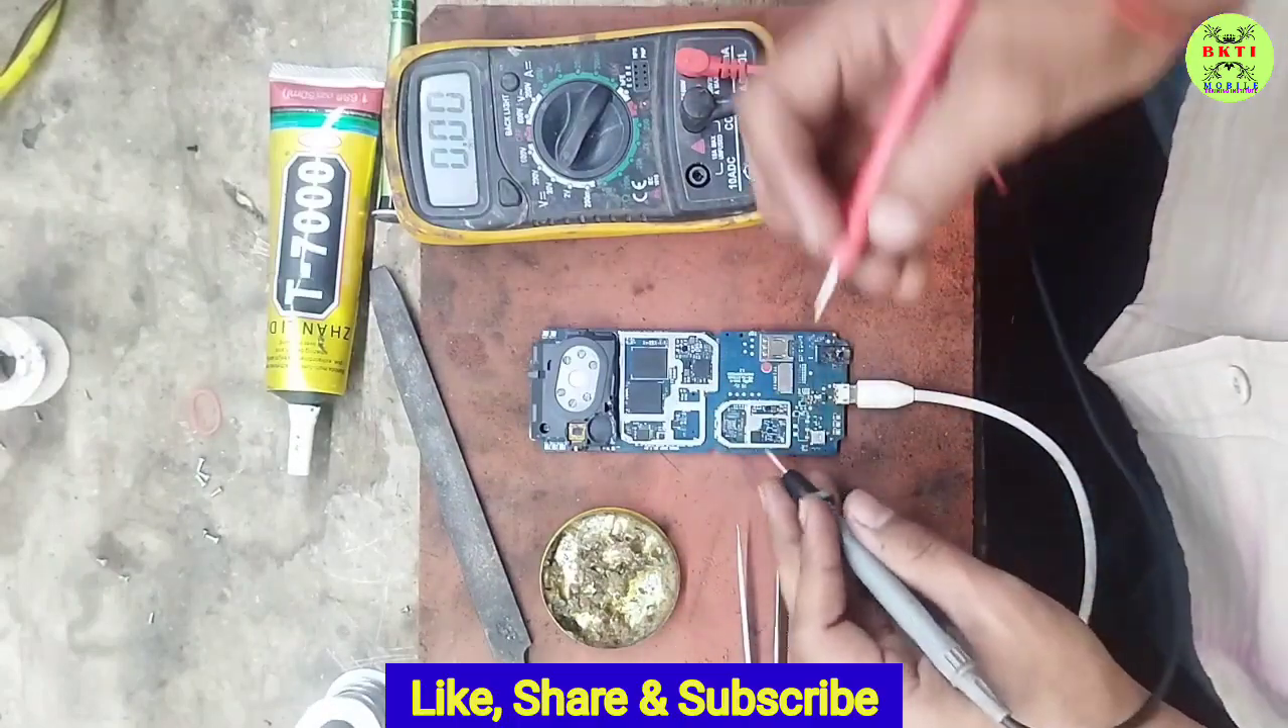तो हमने charger लगा दिया है अब हम चेक करते हैं।